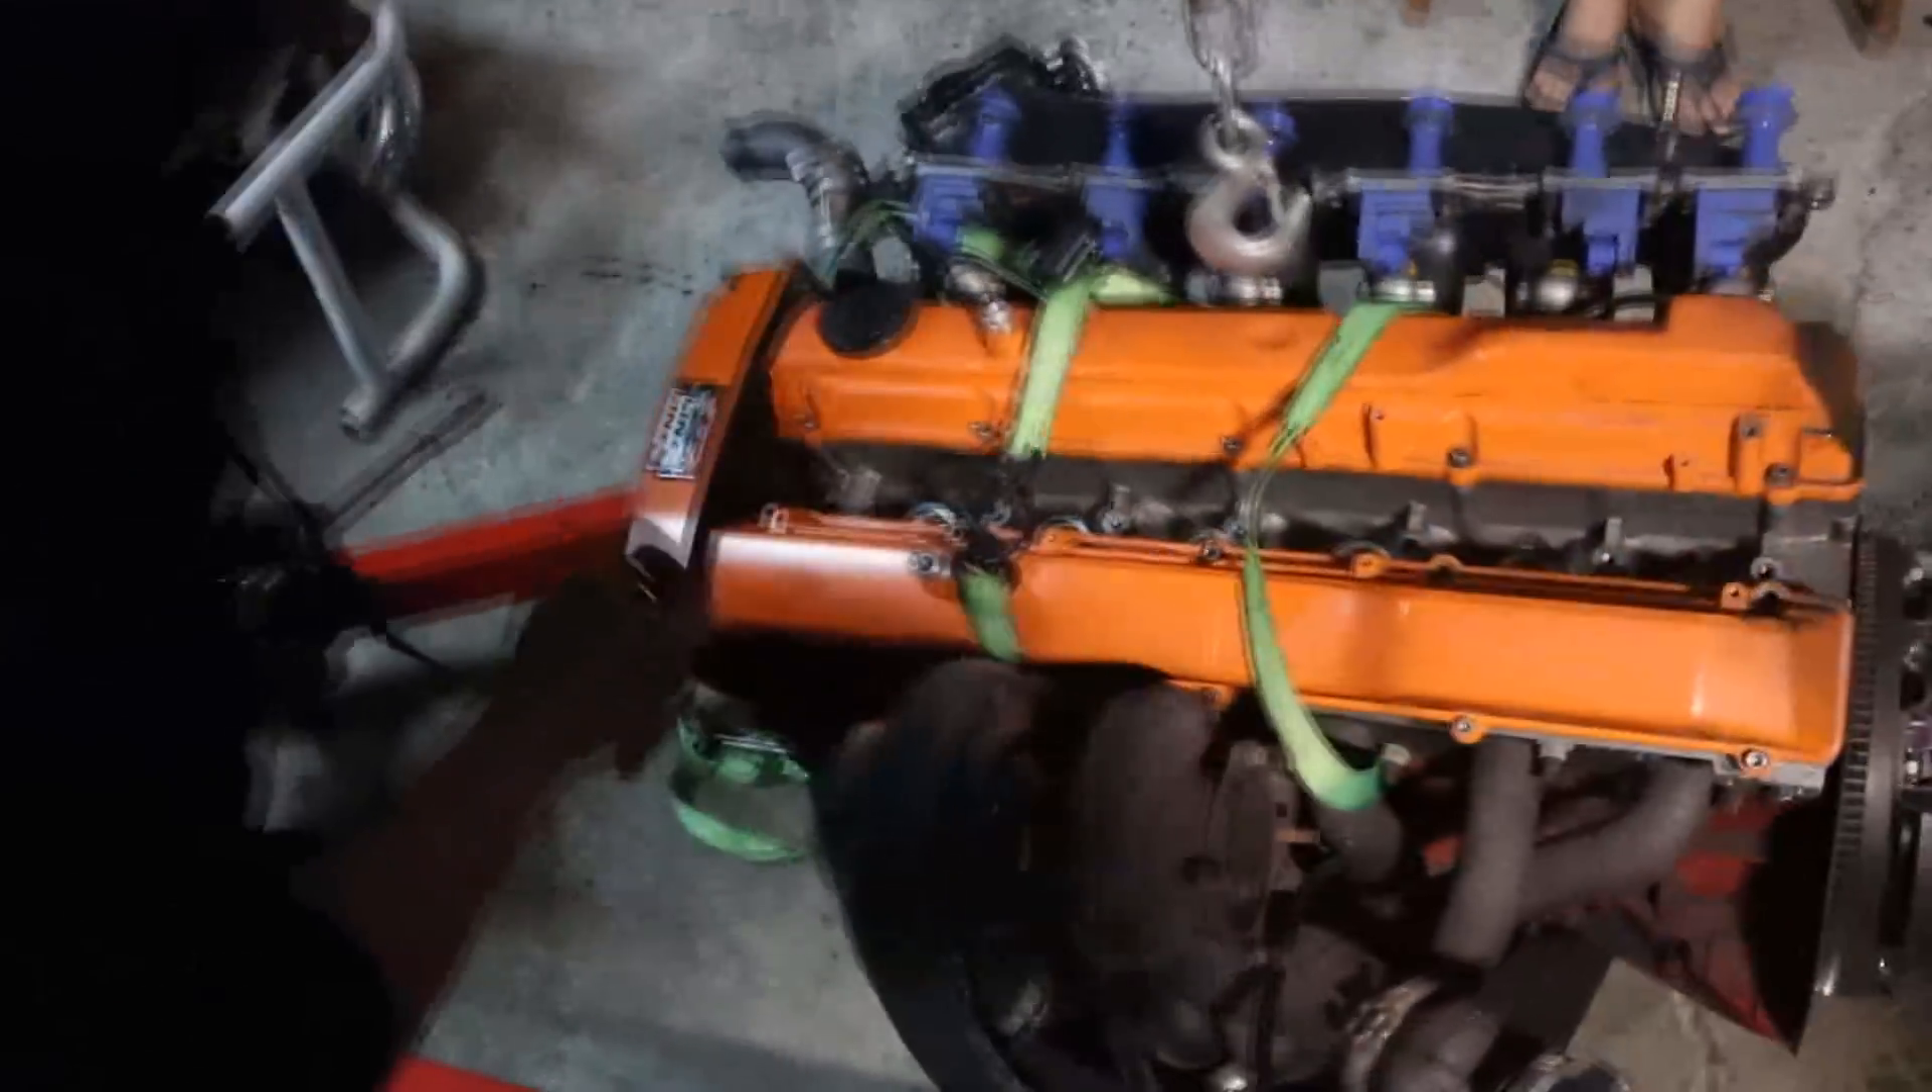Alright so we got the engine out.